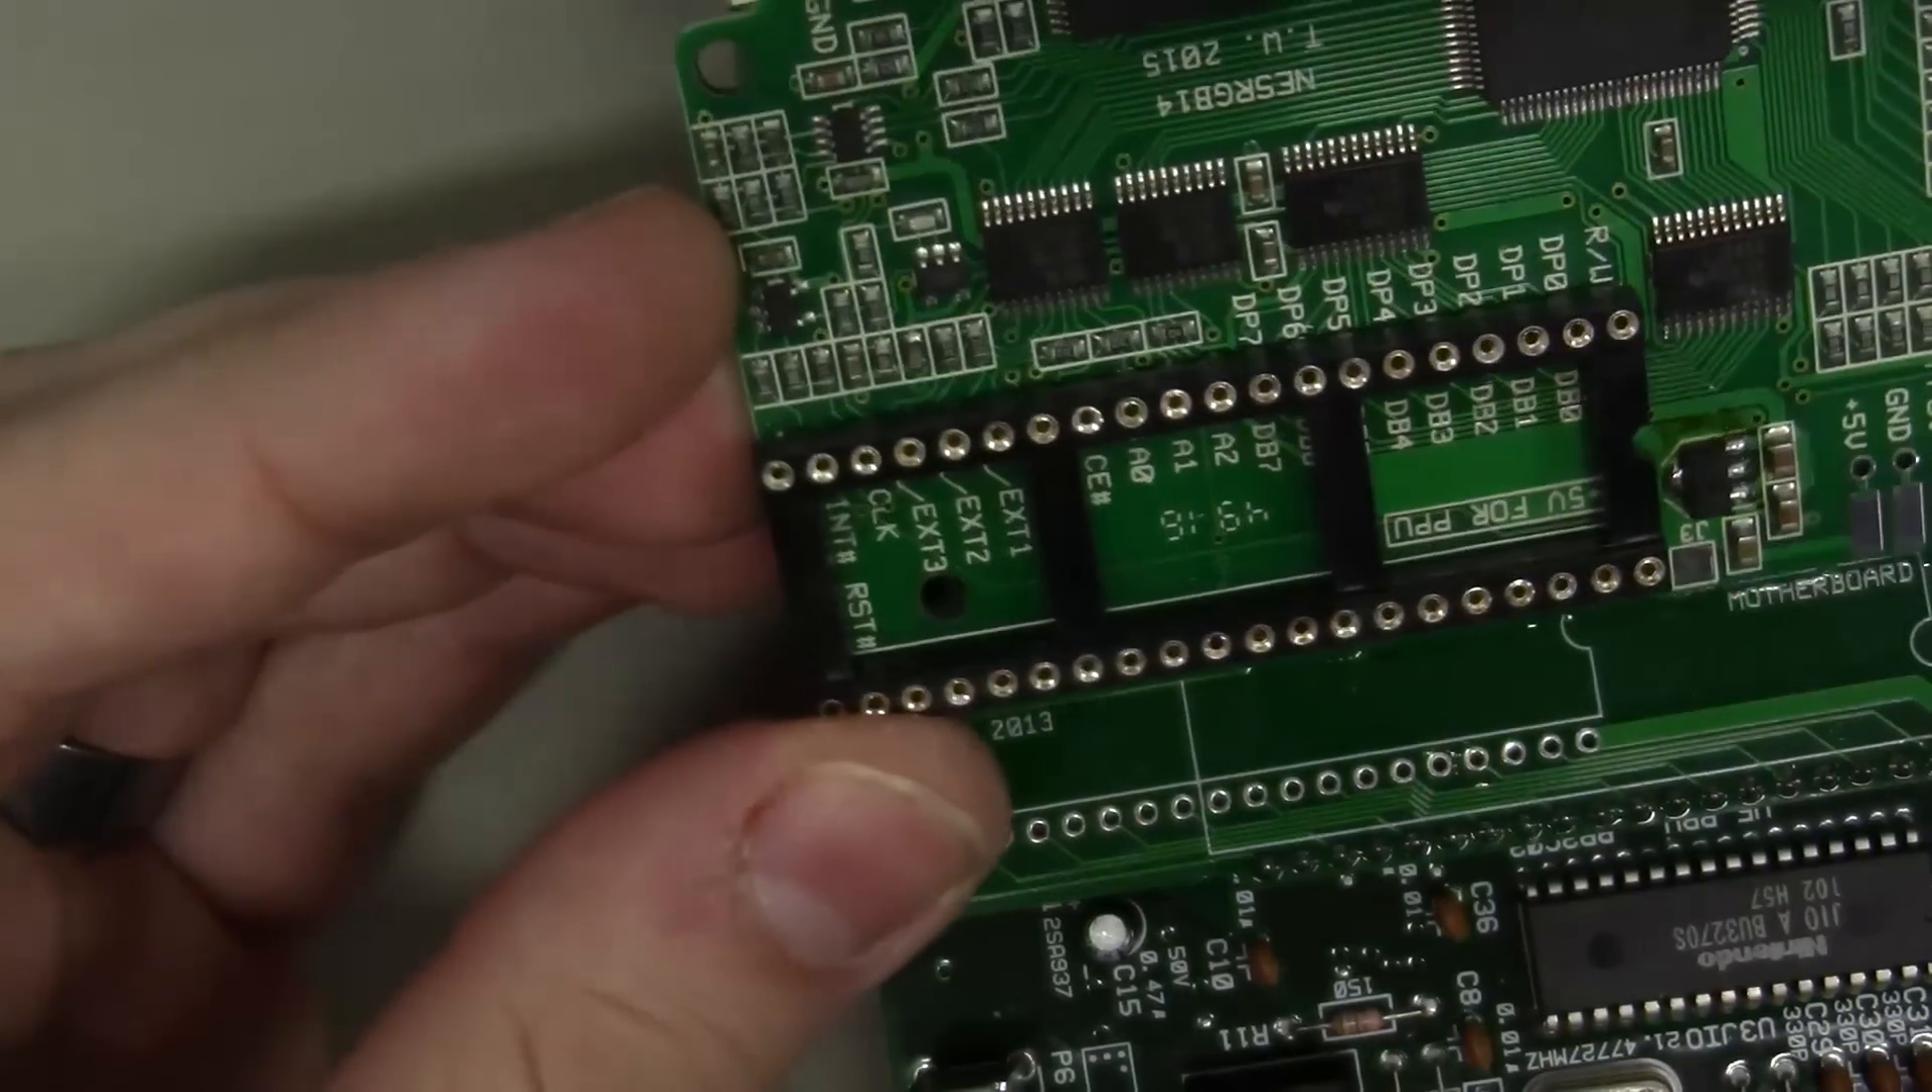We got the socket in place.